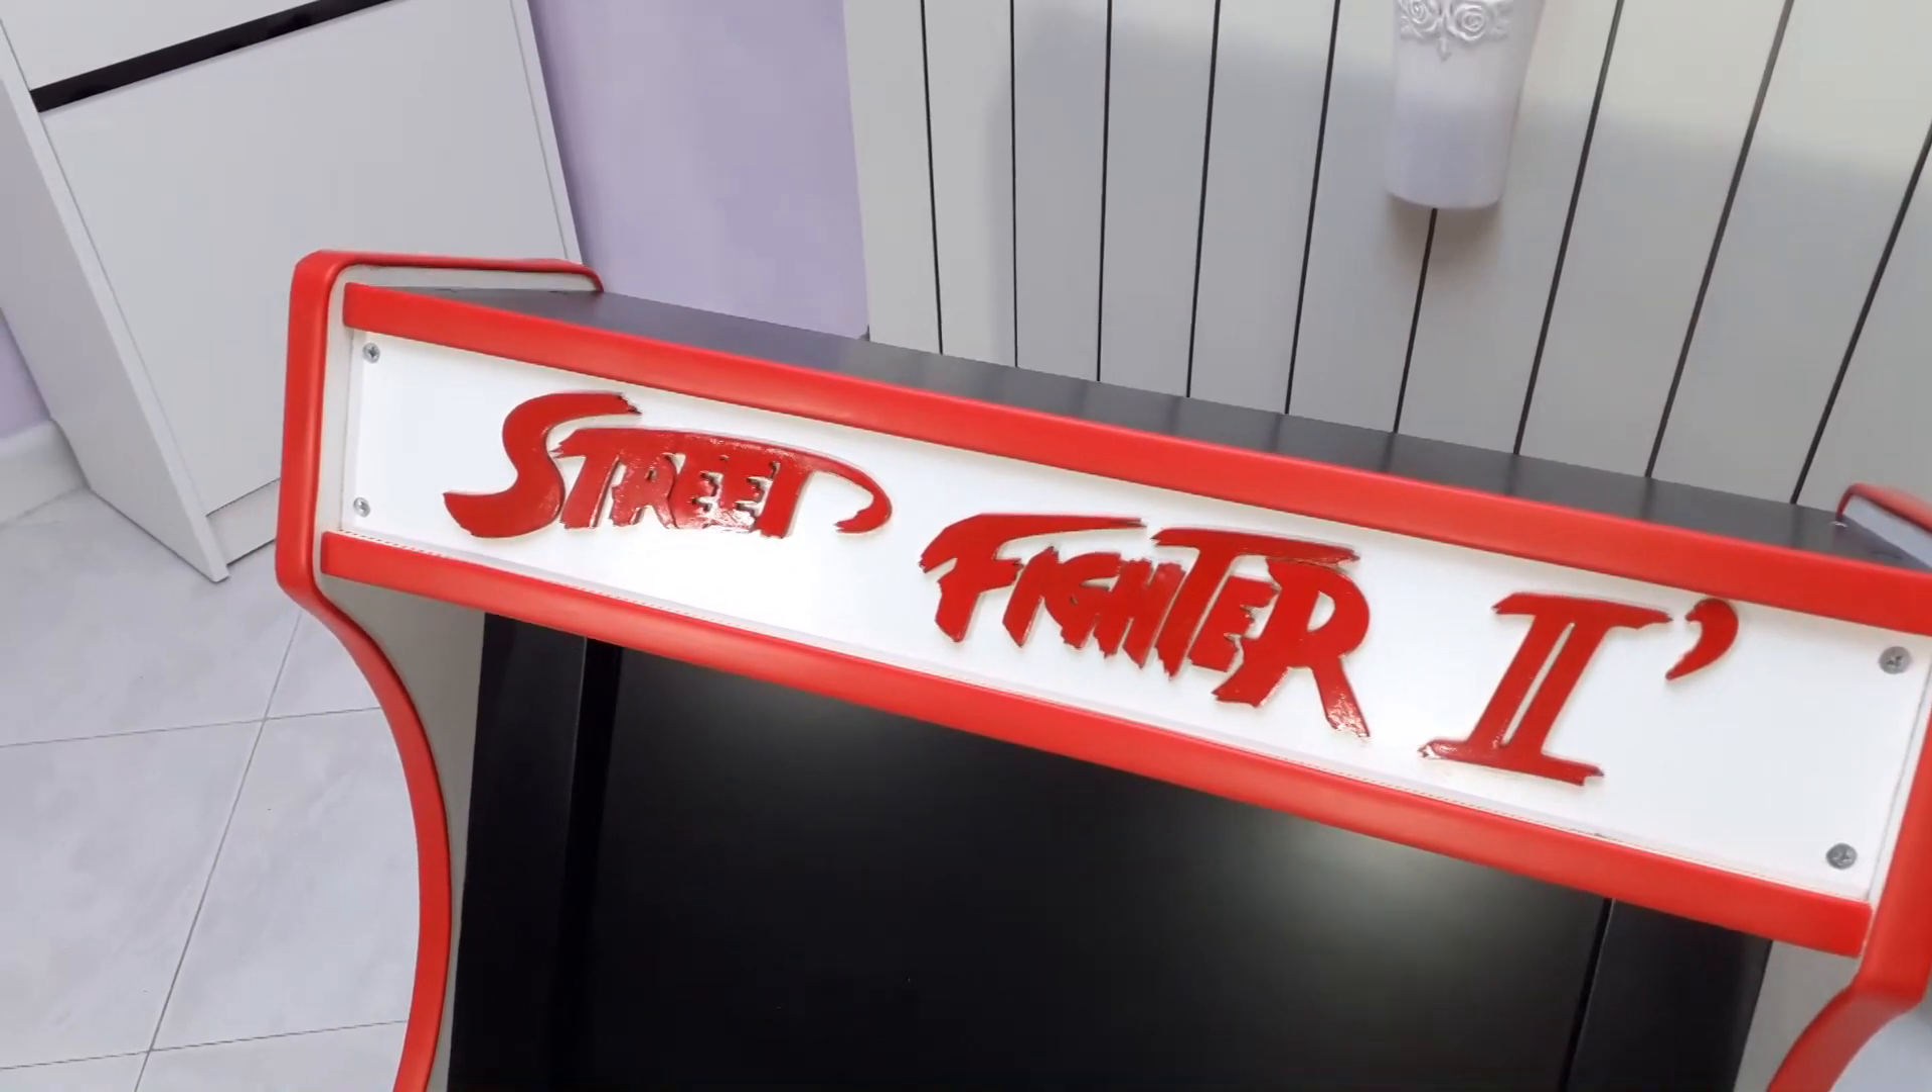Ed ecco come si presenta il cabinato dopo che abbiamo incollato le due bordature del logo street fighter 2.